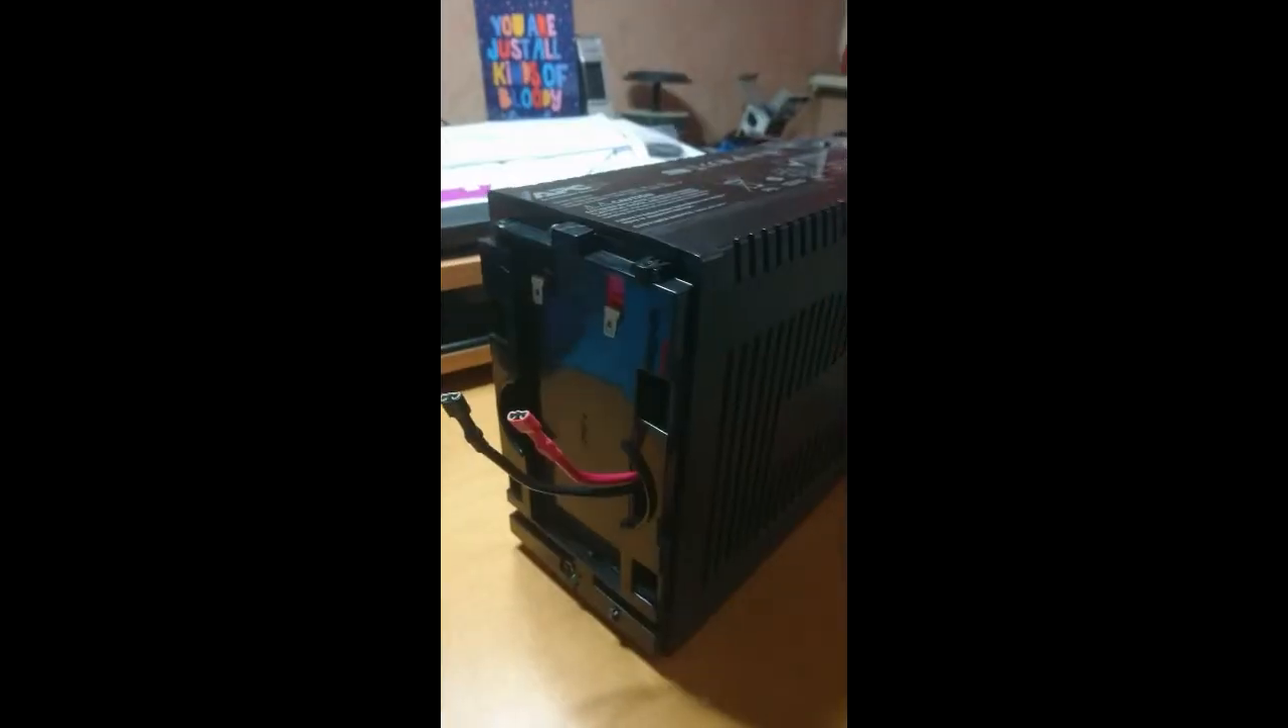With the screws out and the UPS still upside down you just slide the cover up like so and remove it and that reveals the battery.